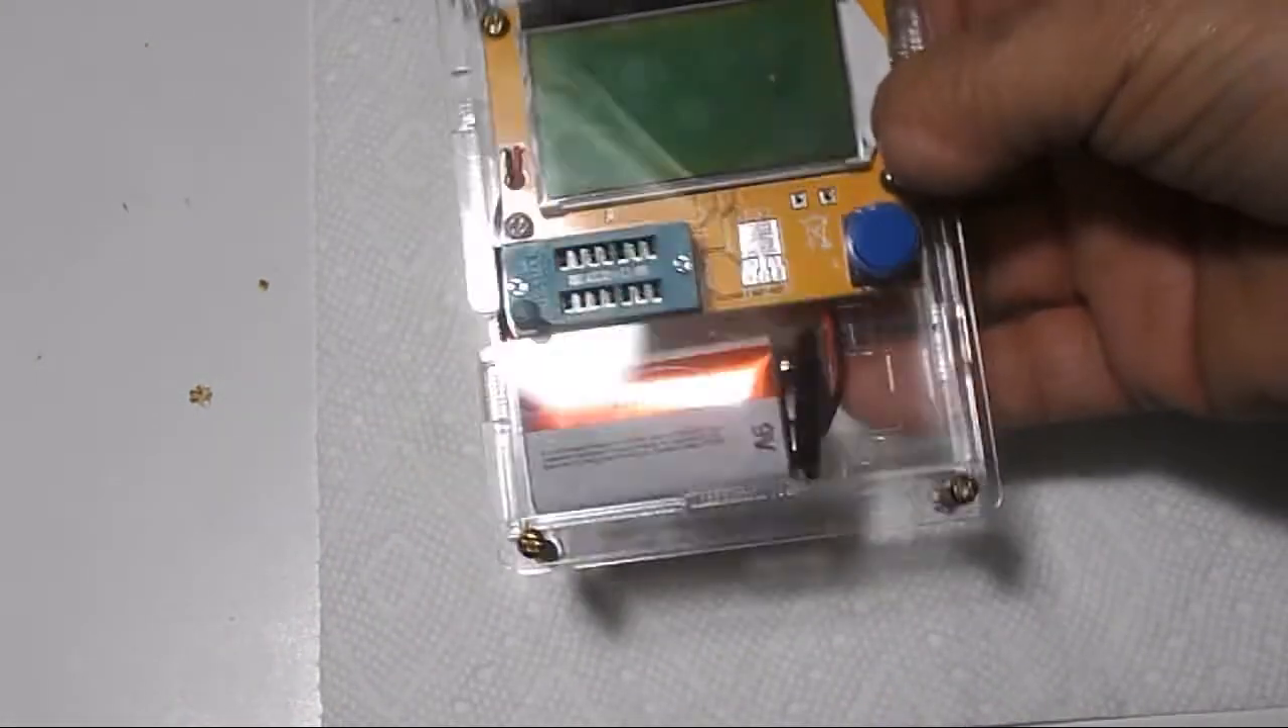And here we are. The completed box. All together. All the sides.